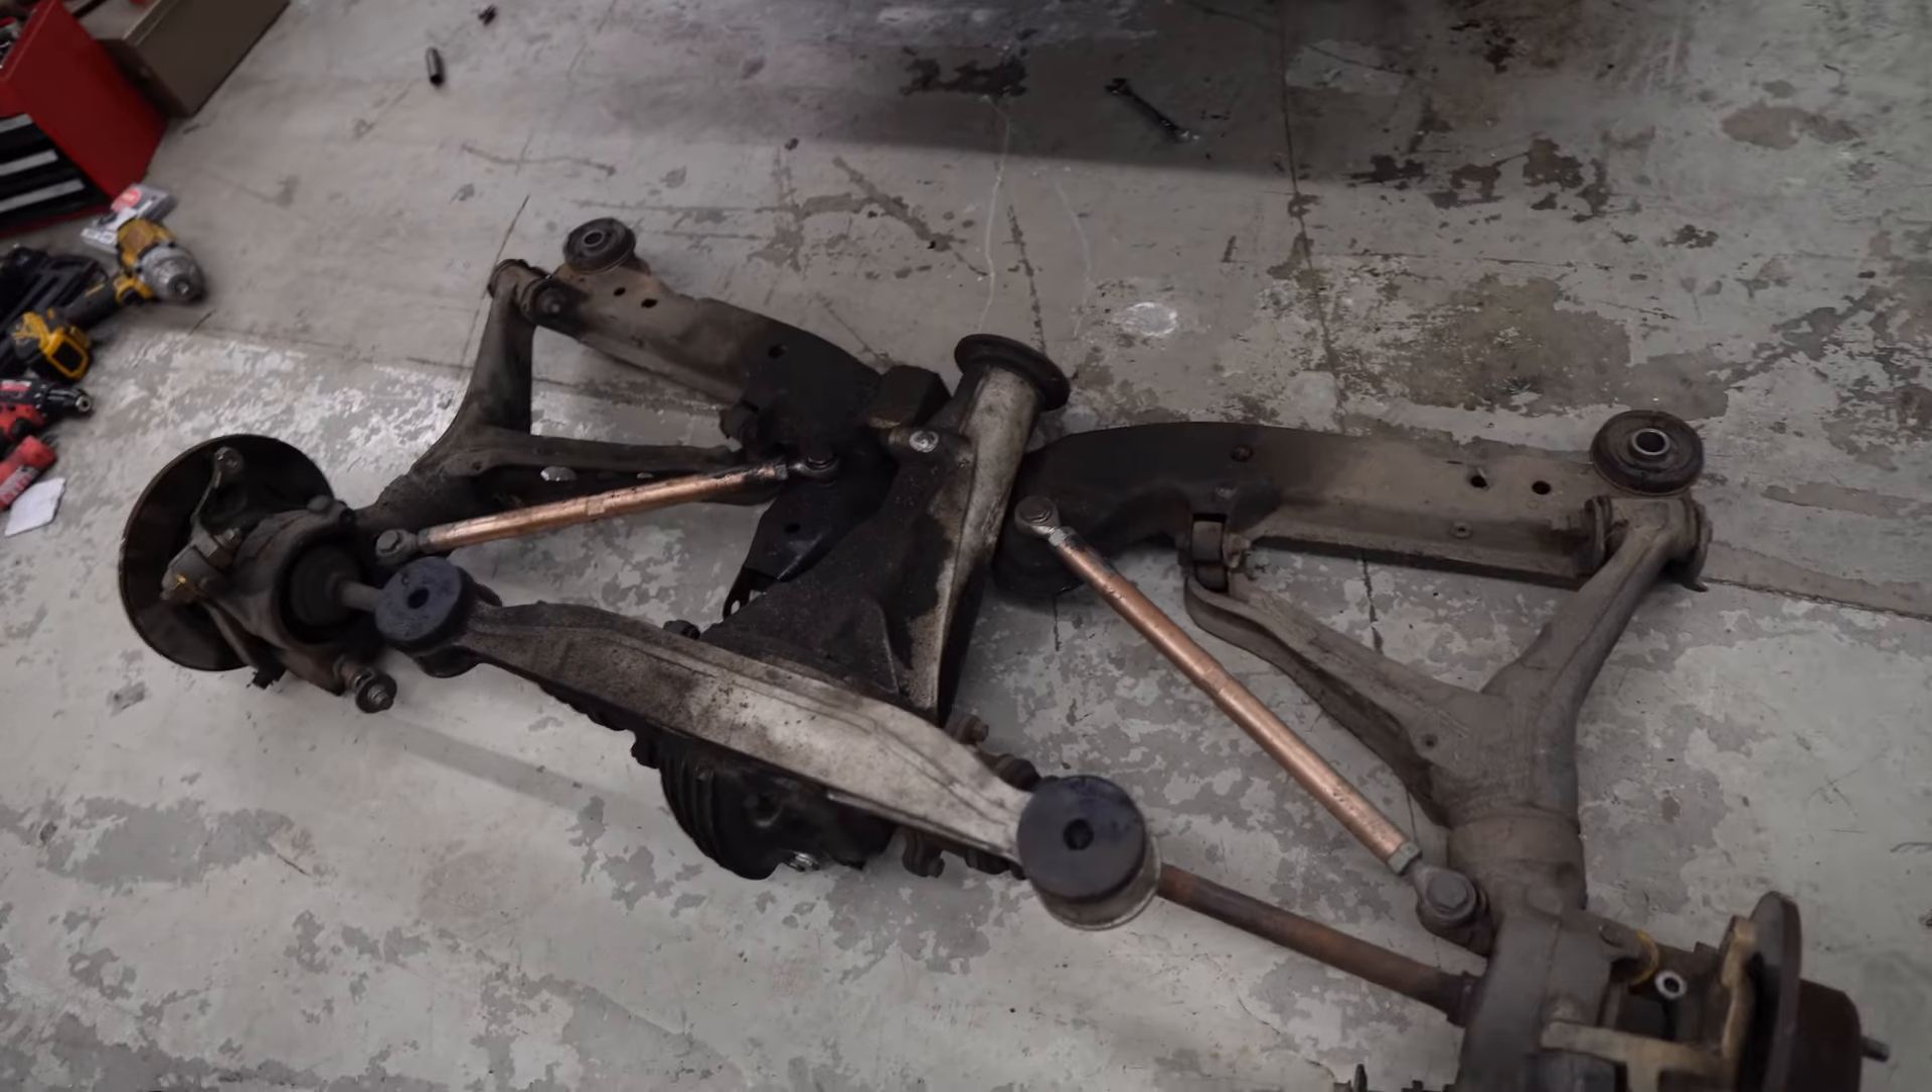Alright, so we finally got the whole rear end out.